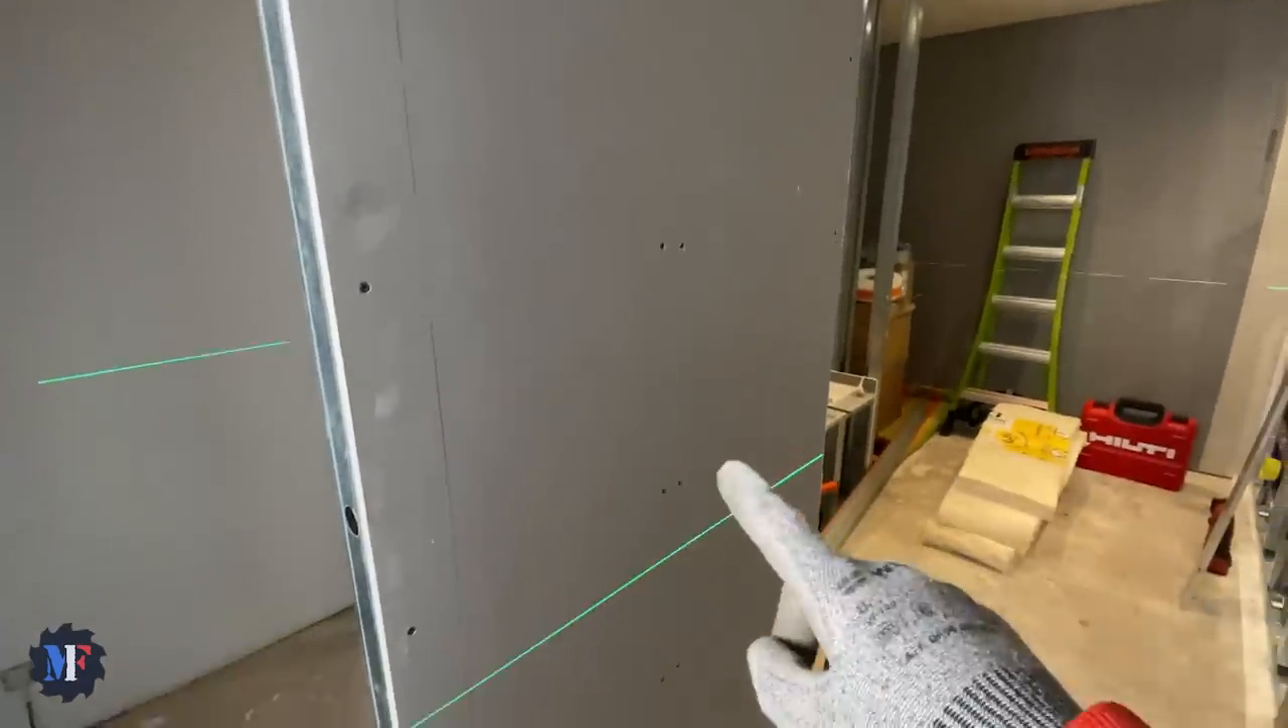Bon, la plaque de plâtre est posée. C'est vissé.